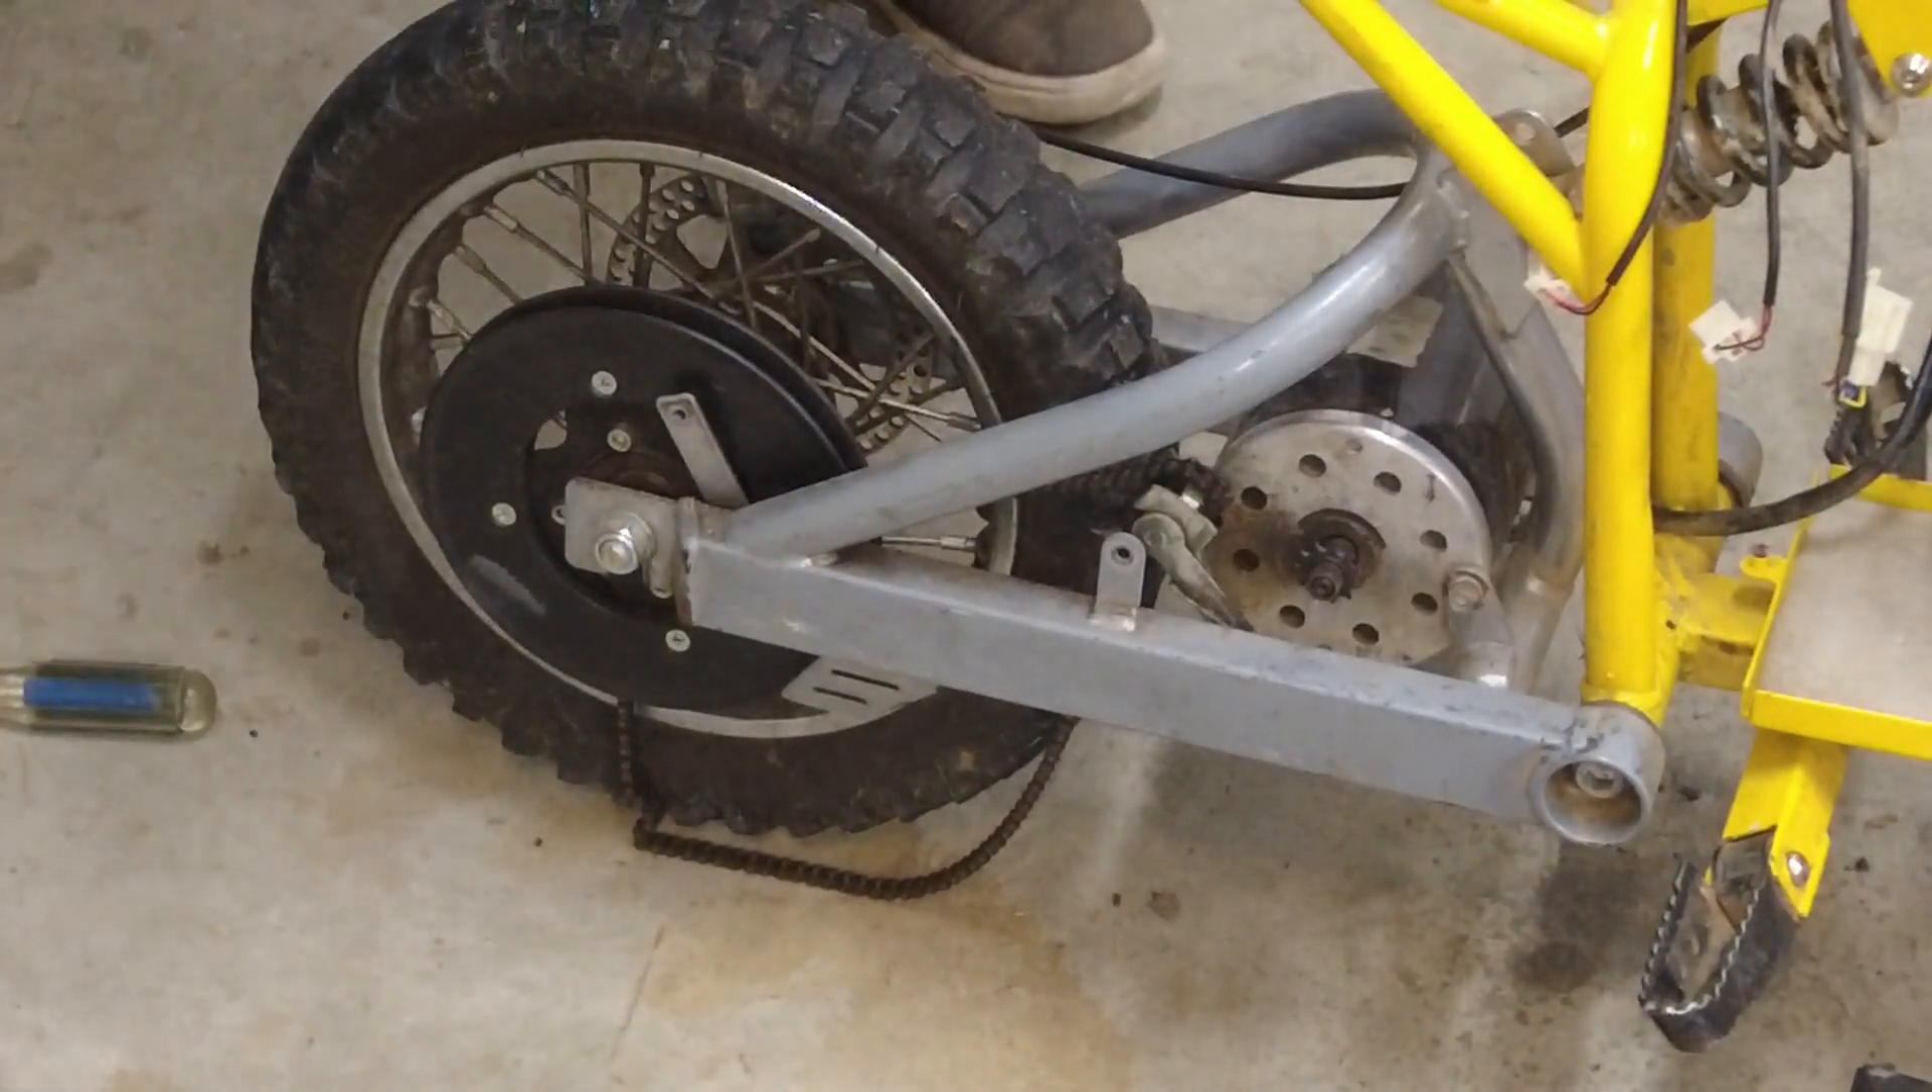Chains off now i can get the motor out.